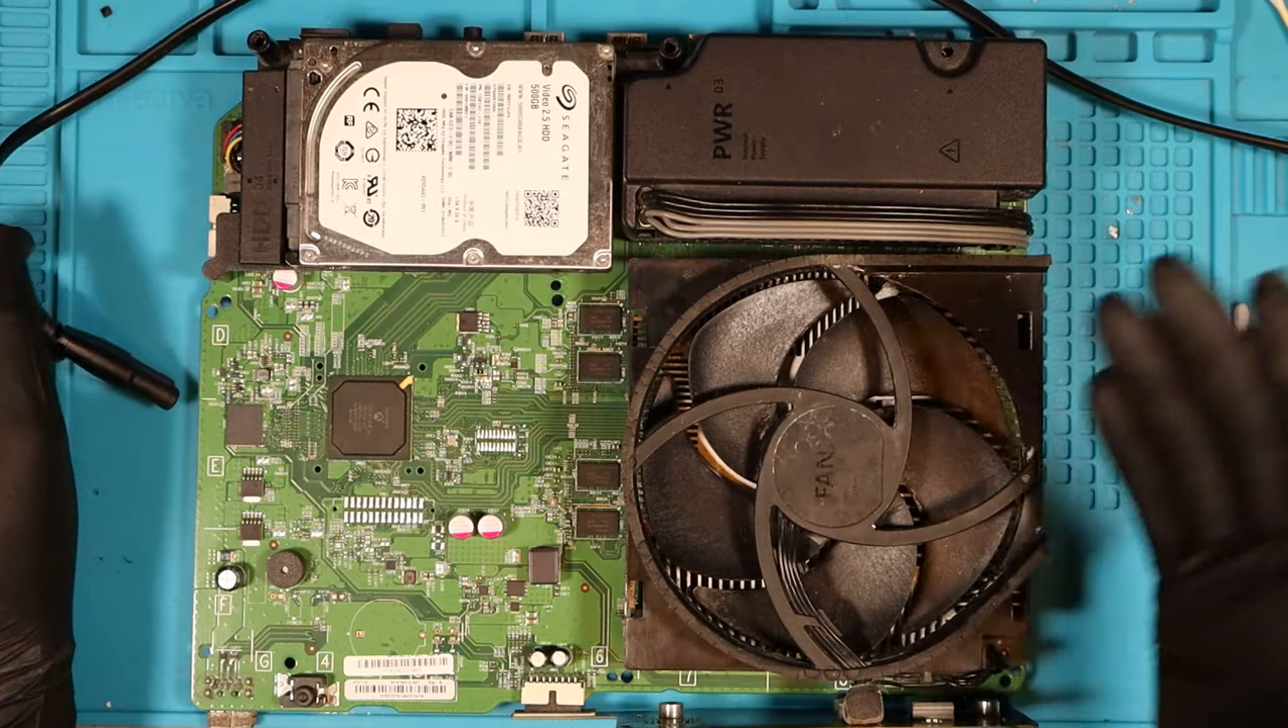So I've got the hard drive I've got the power supply and I've got the fan which is now back on.